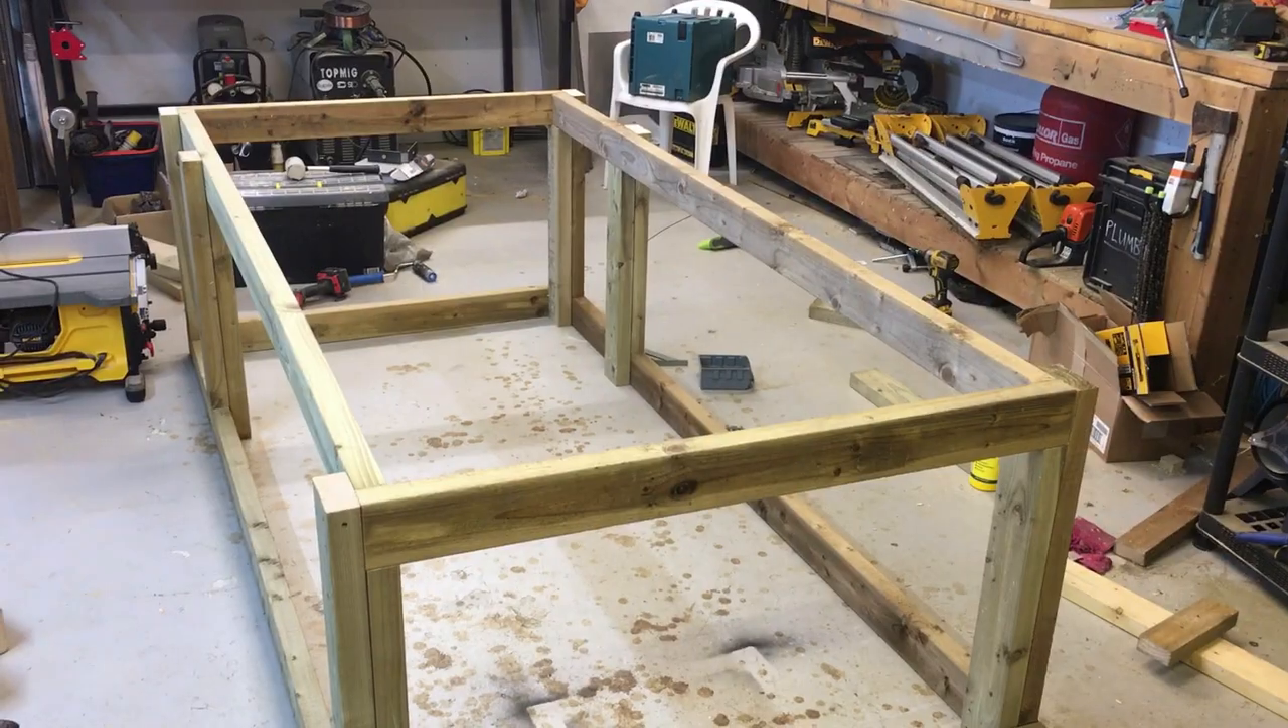Right that's the bottom frame fitted guys.